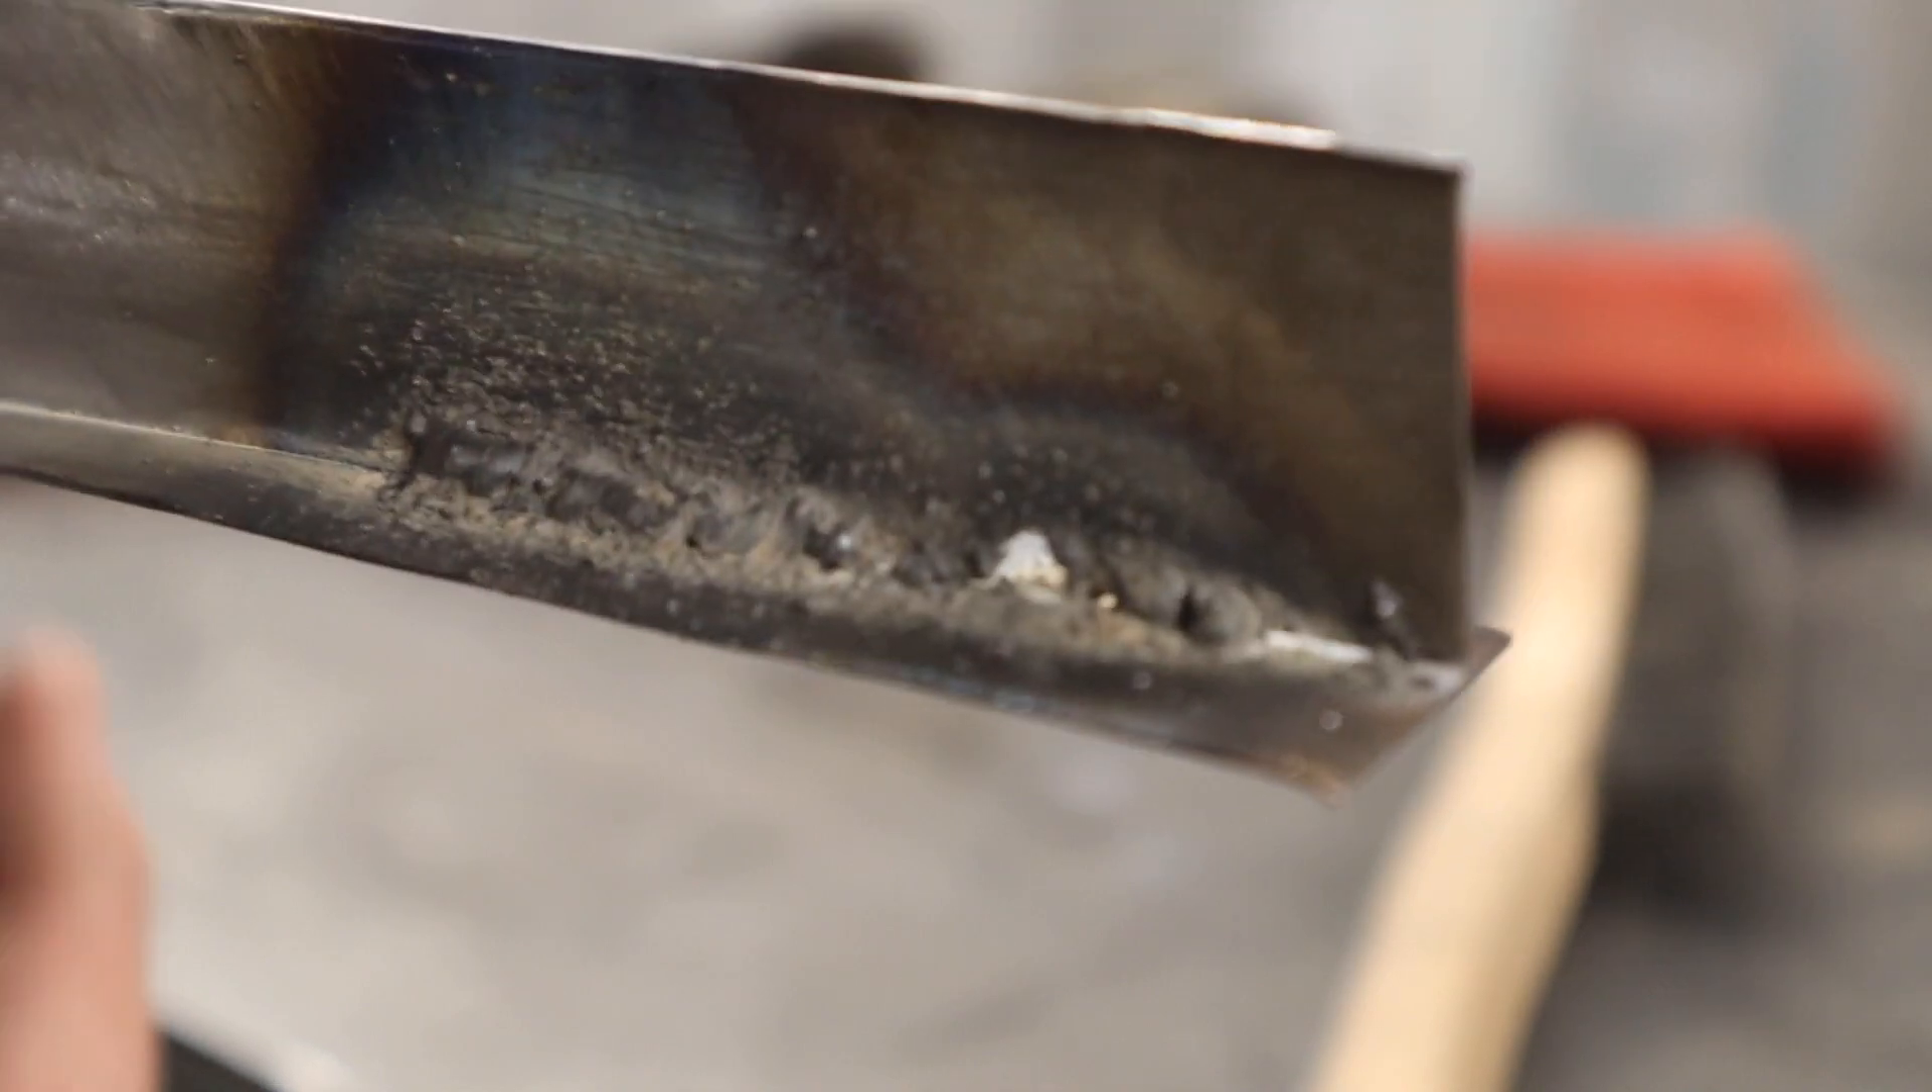These two pieces are welded together although it is horribly ugly but anyway let me go ahead and get this switched over to a different machine and we'll give it another try.